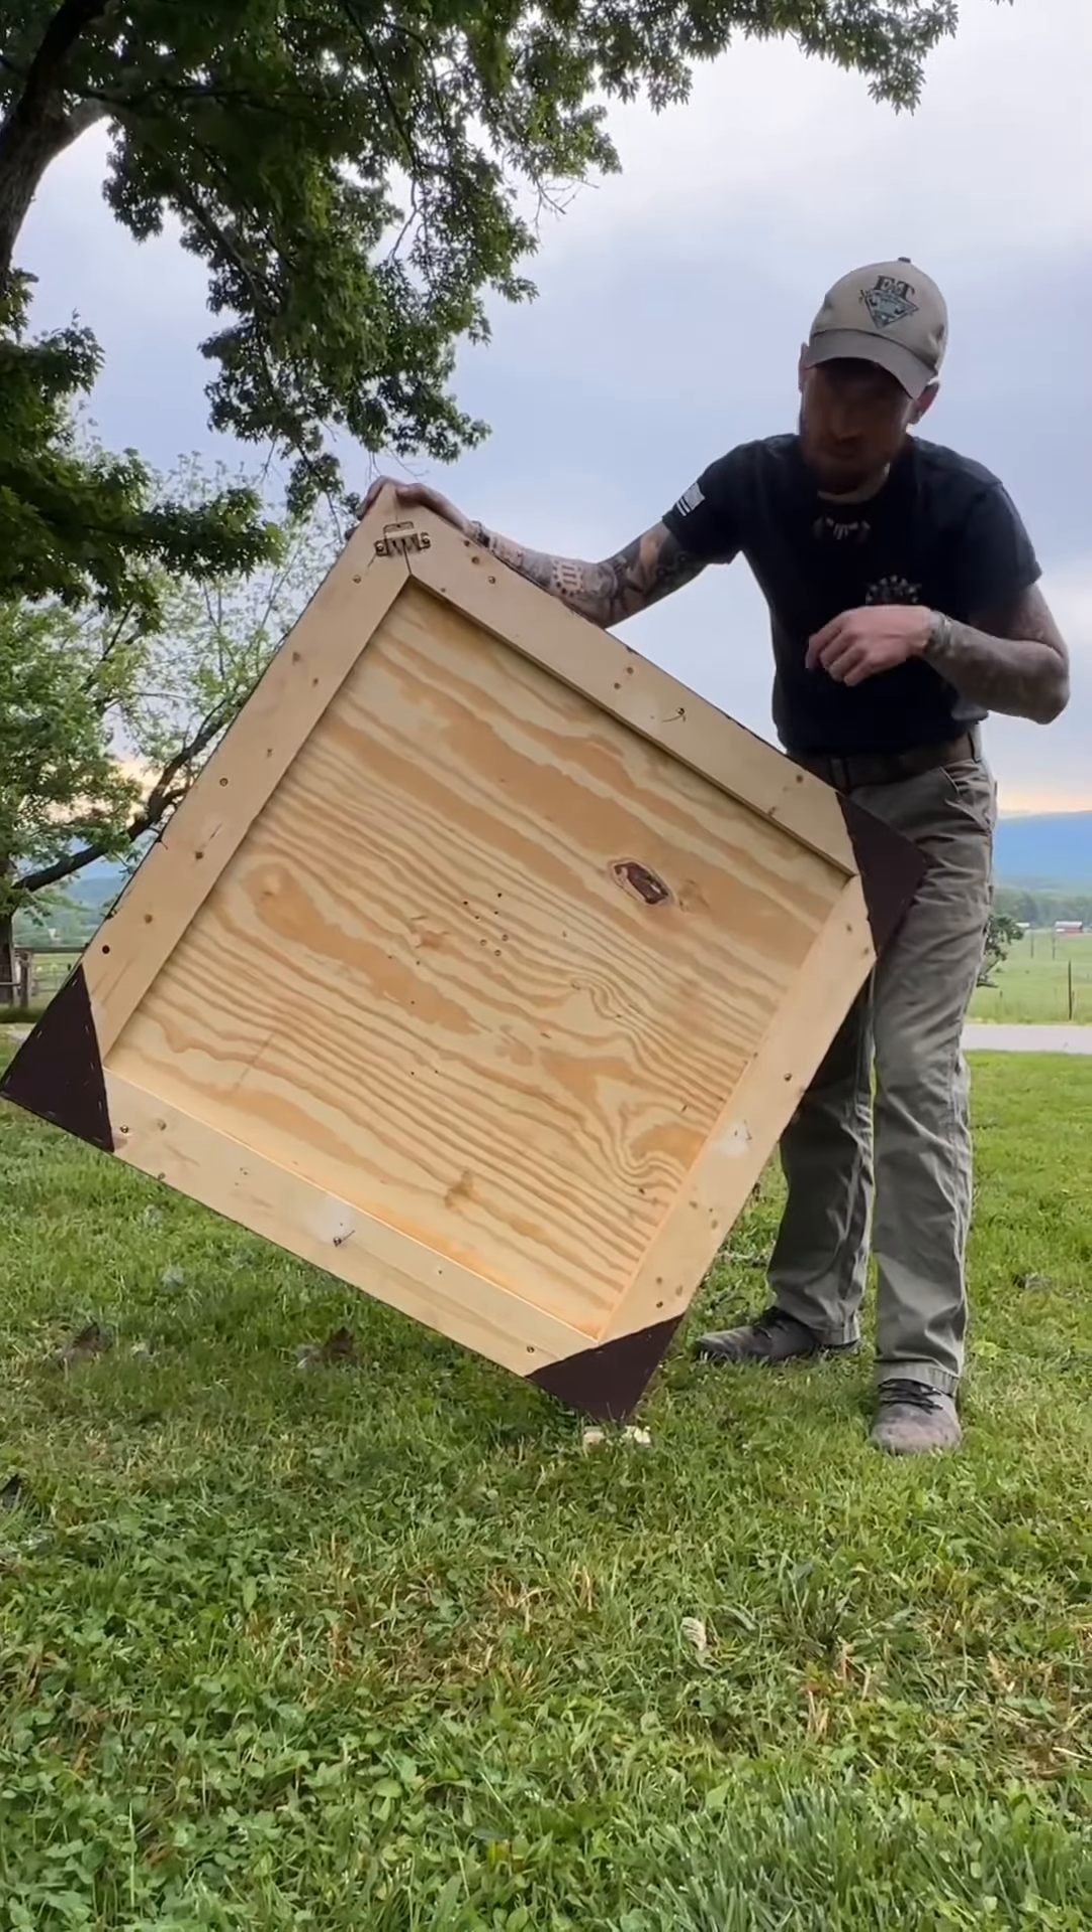We've got some one by four spruce on the back, building our frame.